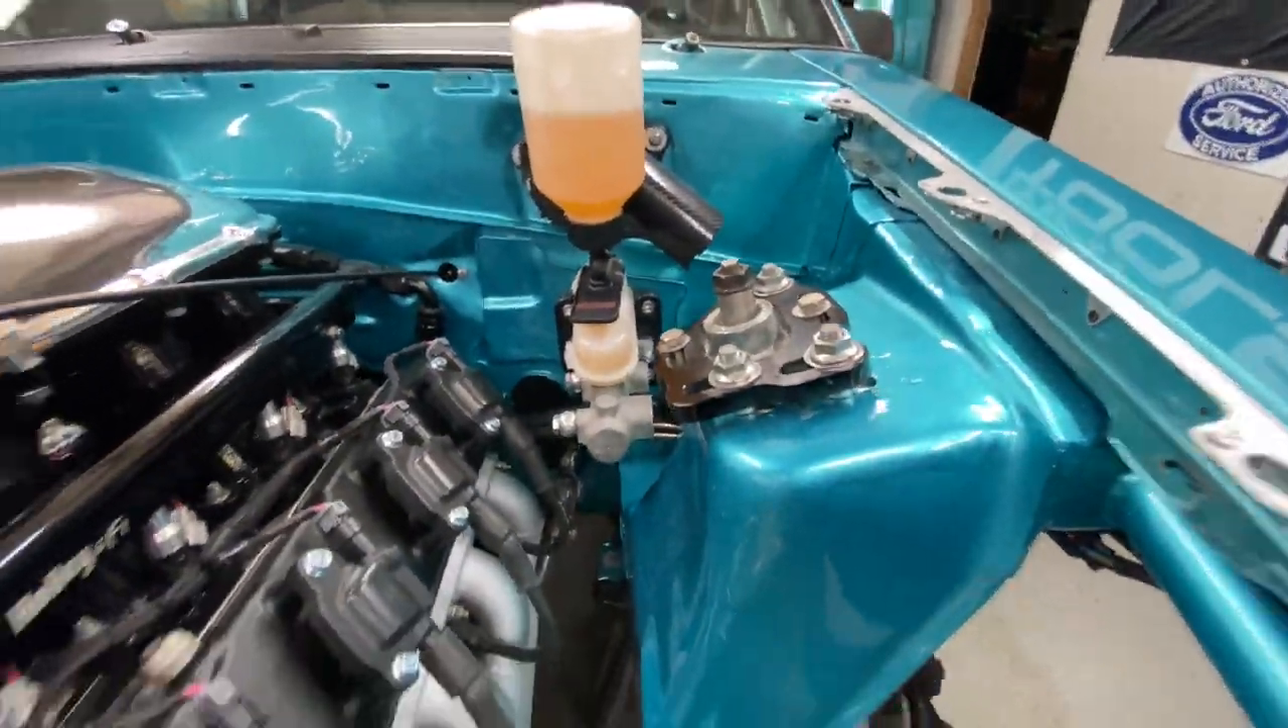Got my bleeder on there.